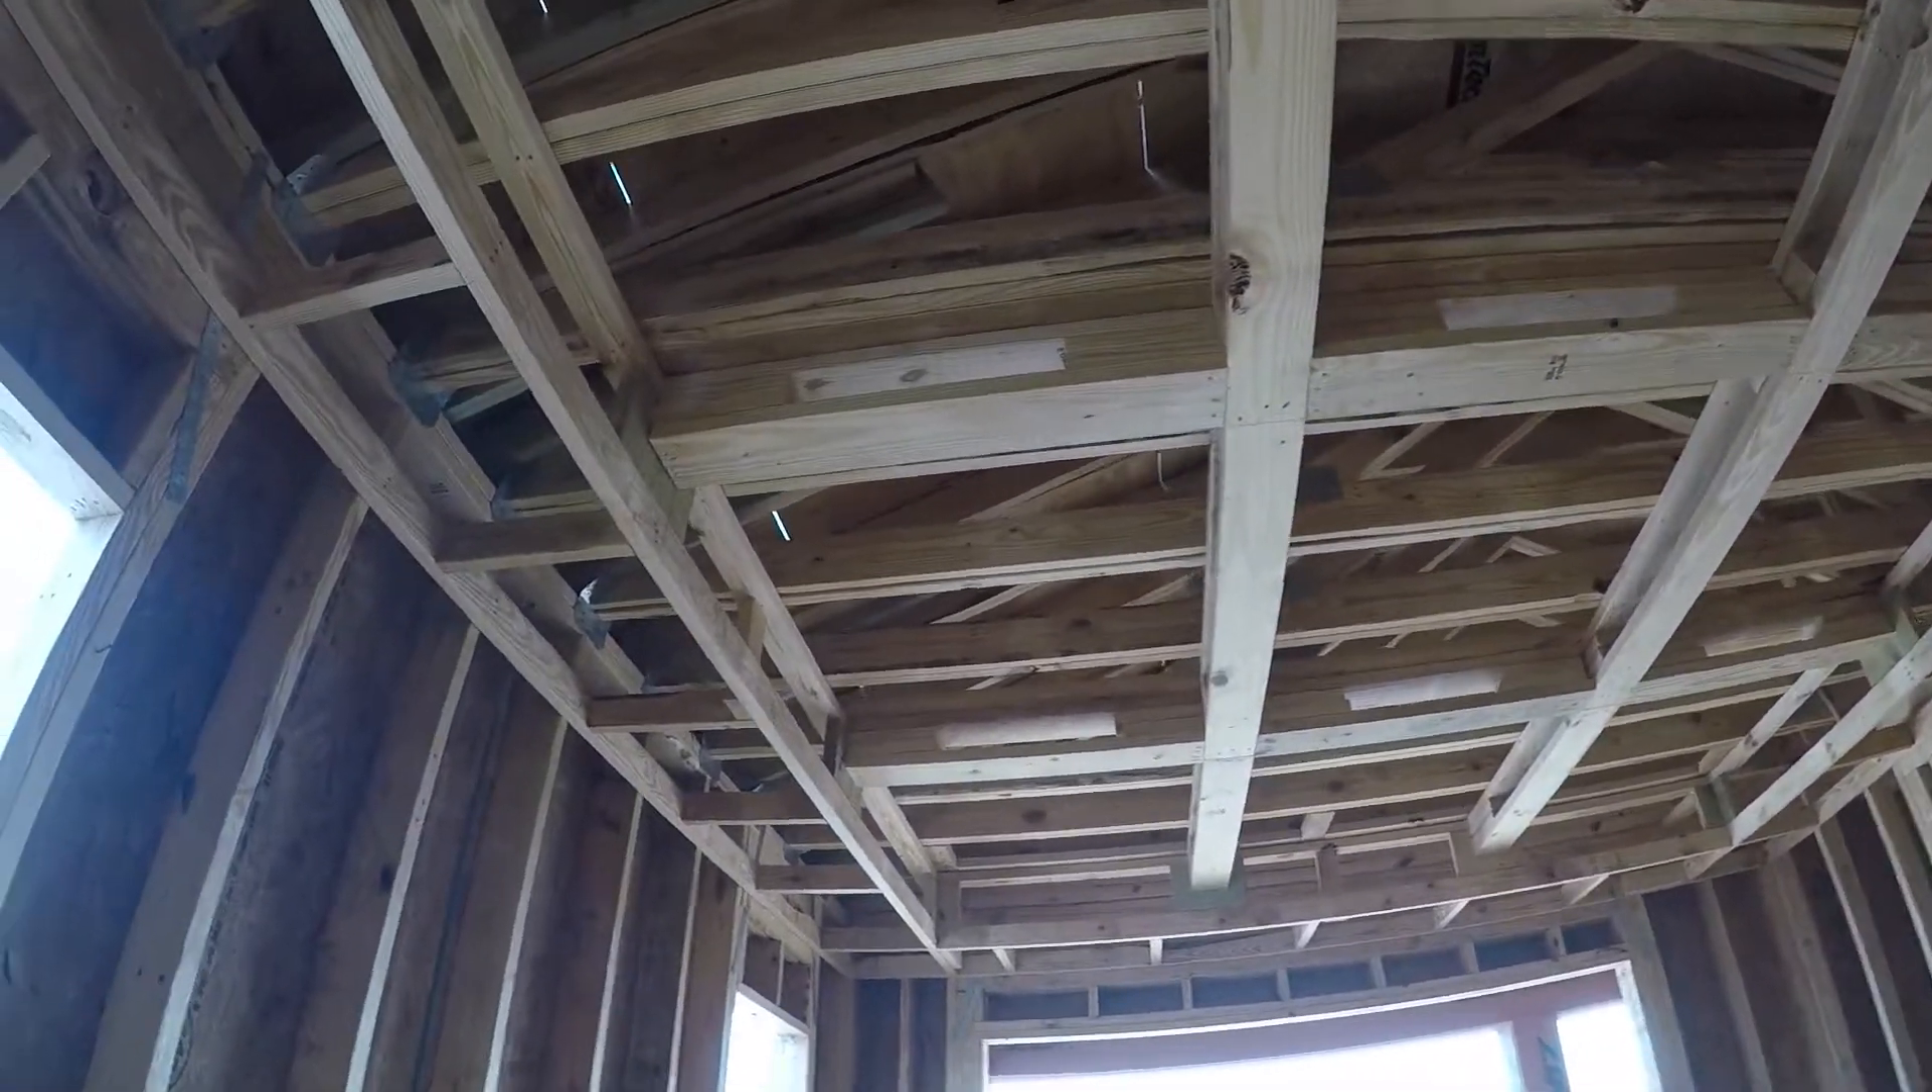All right guys we got the coffered ceiling done in the master bedroom here.